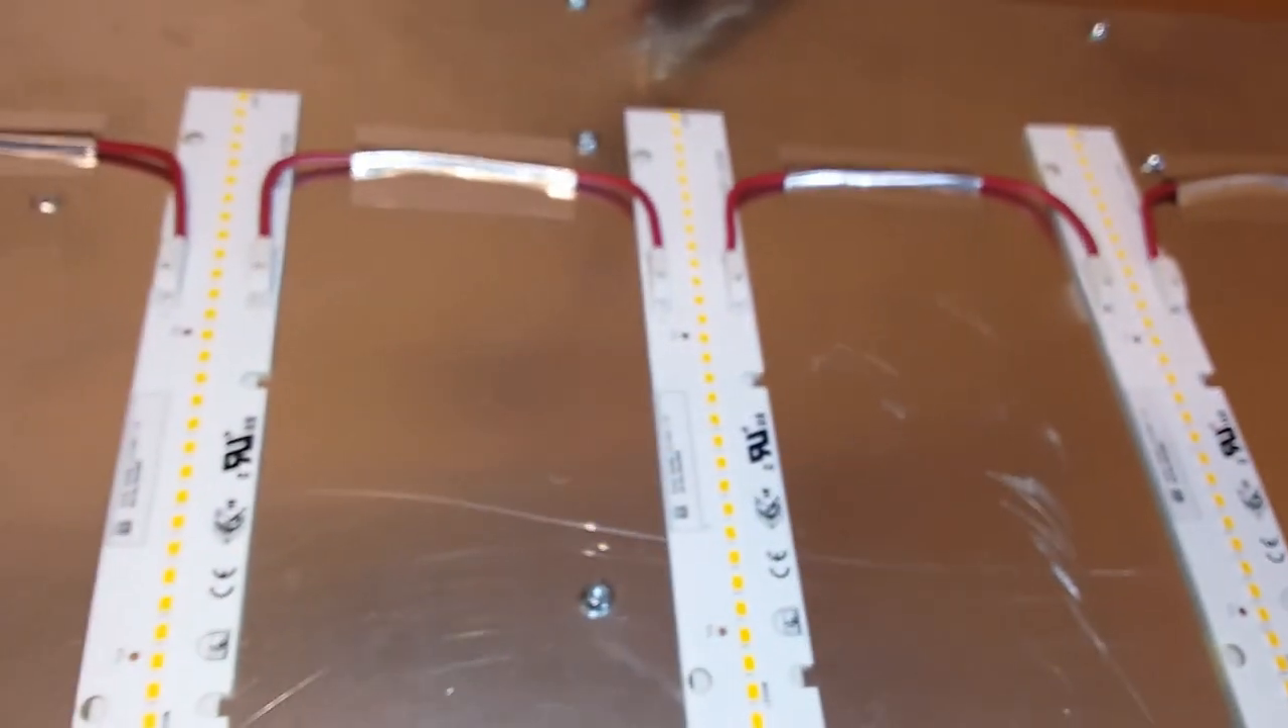I've used some, um, foil, uh, duct tape here to just, uh, secure the wire down.